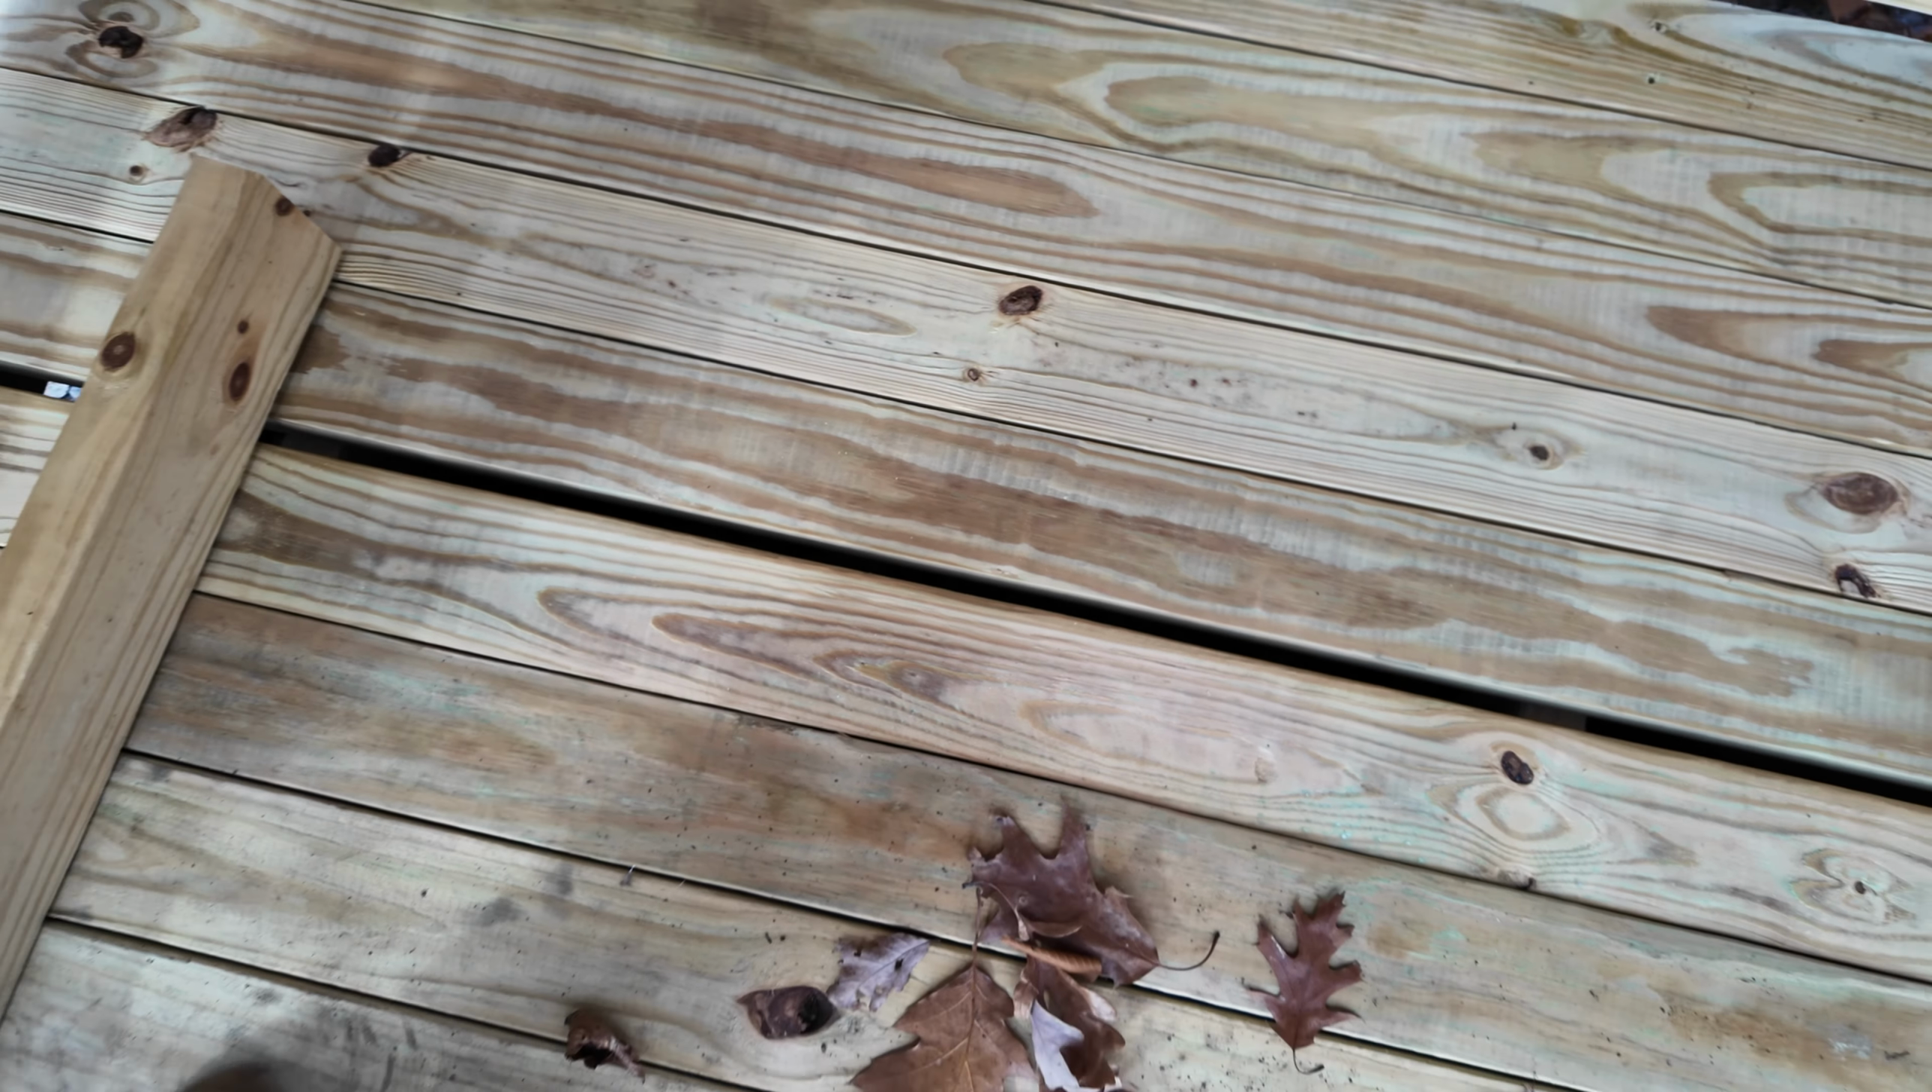See that pretty good sized gap there?